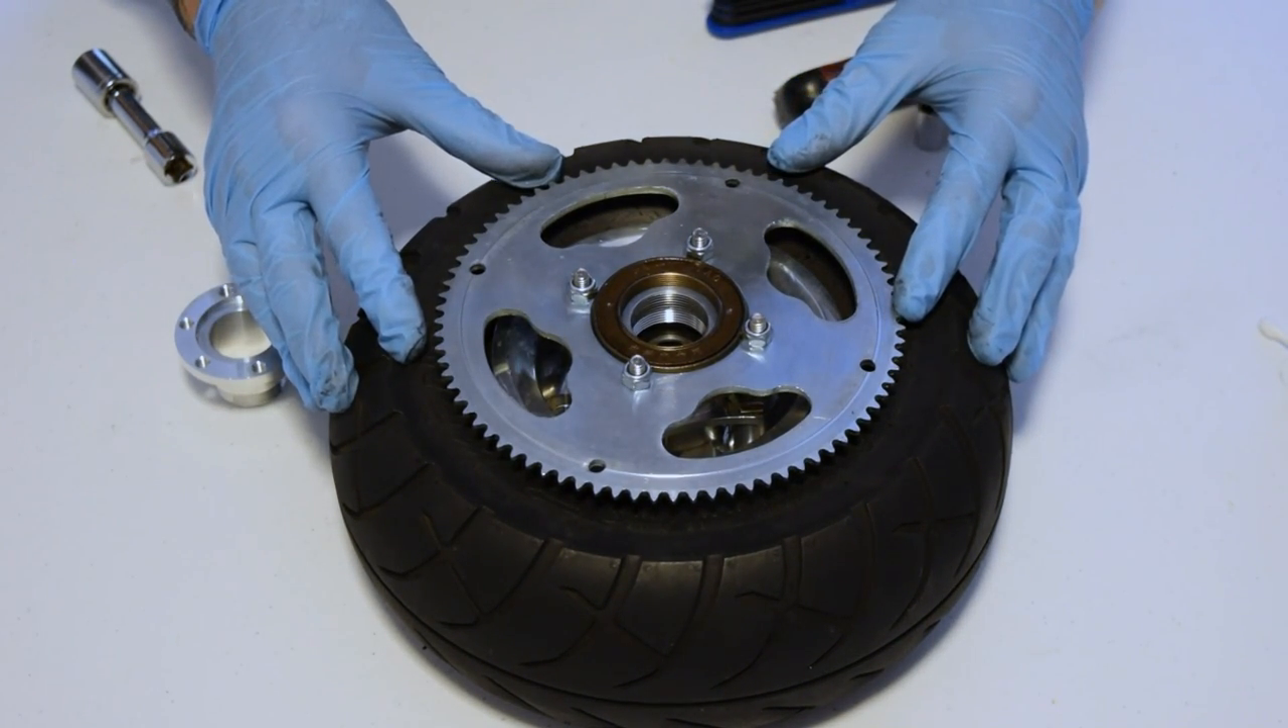So now we have the freewheel and sprocket mounted on.